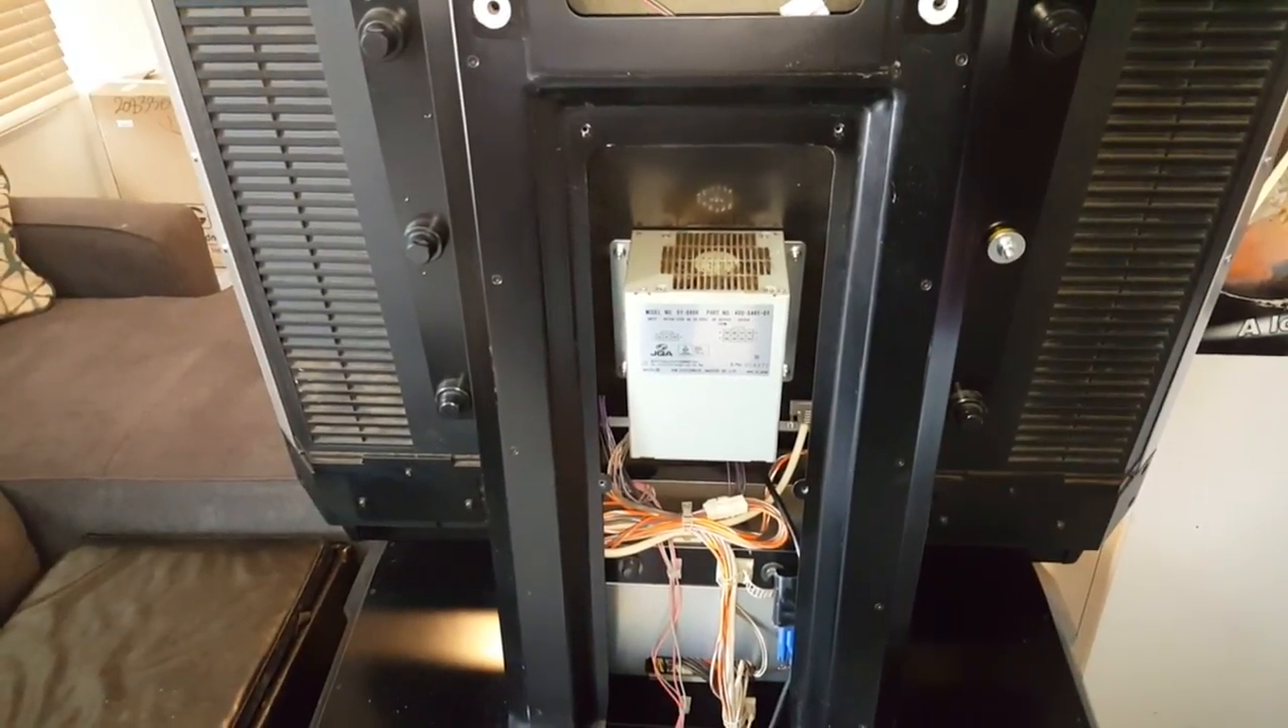We got the back panel off and as you can see it exposes some of the insides.